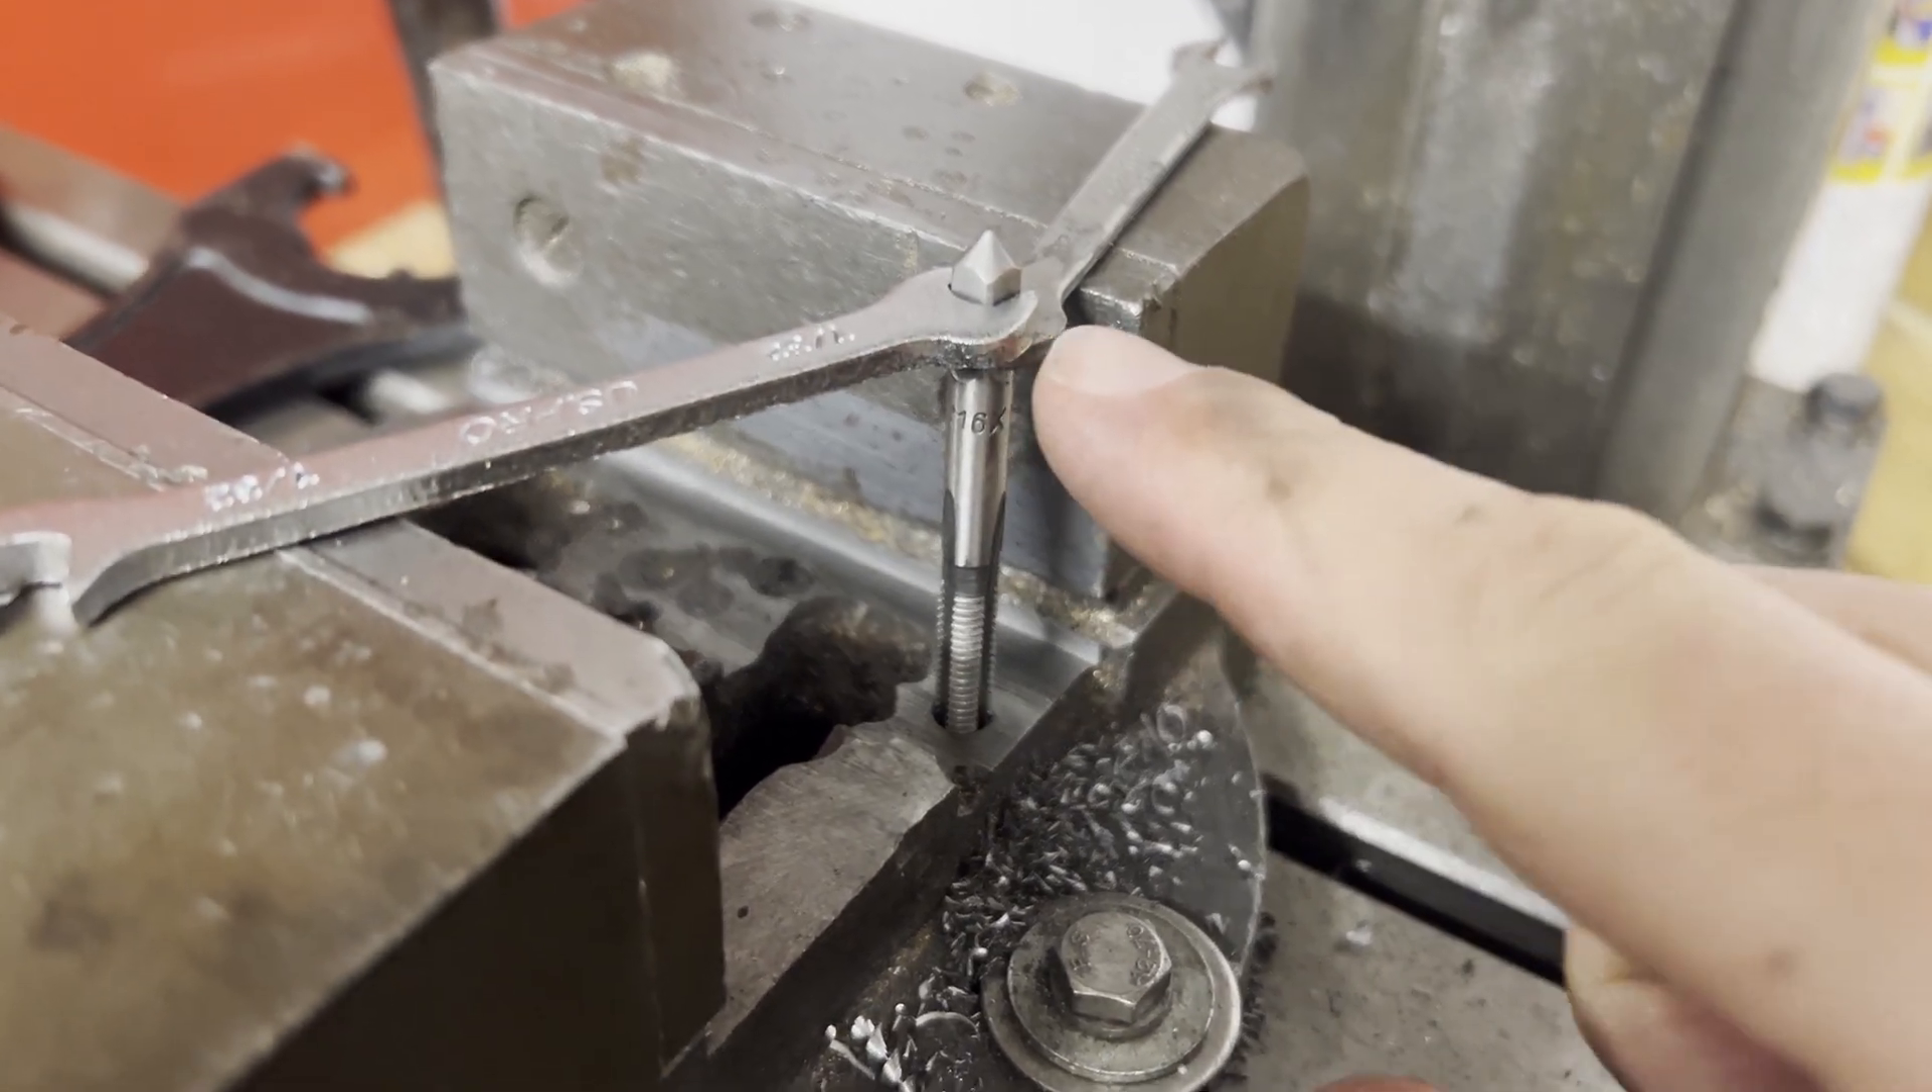The uh tap wrench won't go down past the jaws.